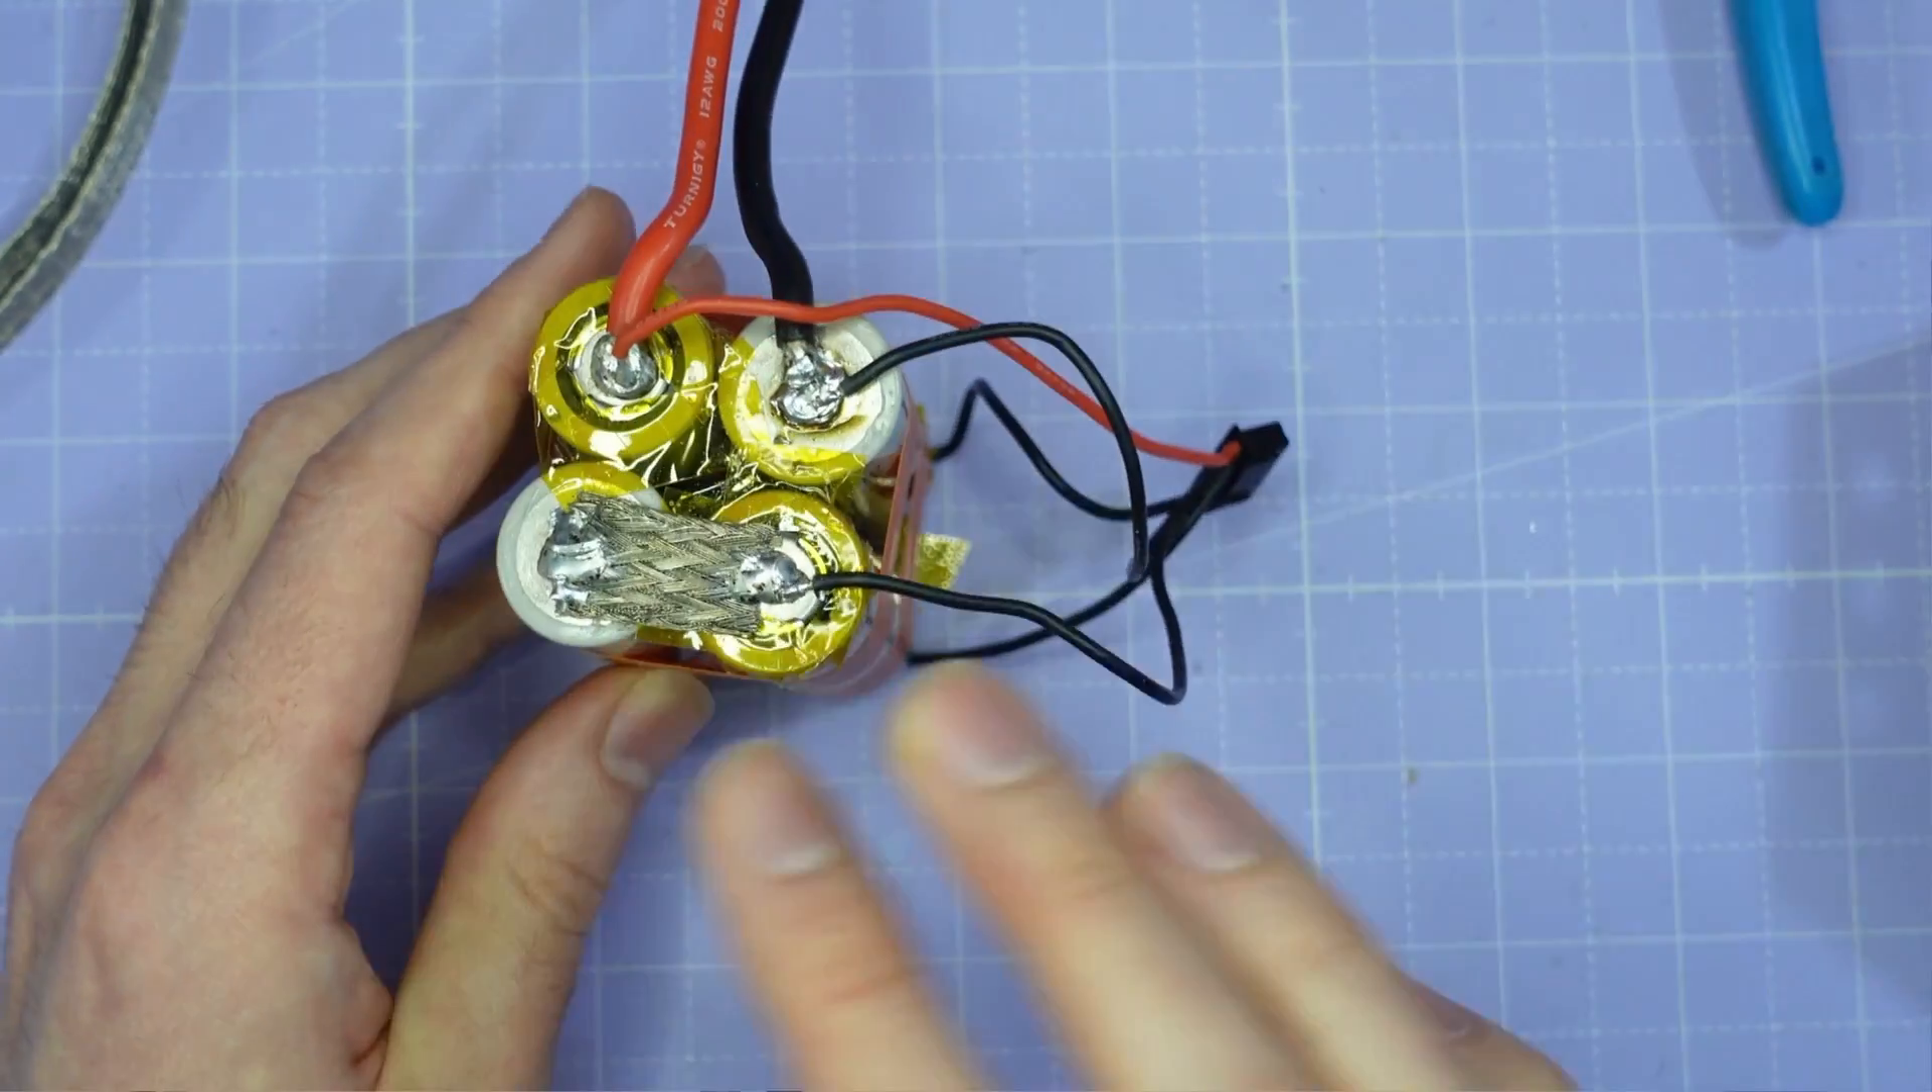All right so there we have it we have our full pack with all of the balance connectors.